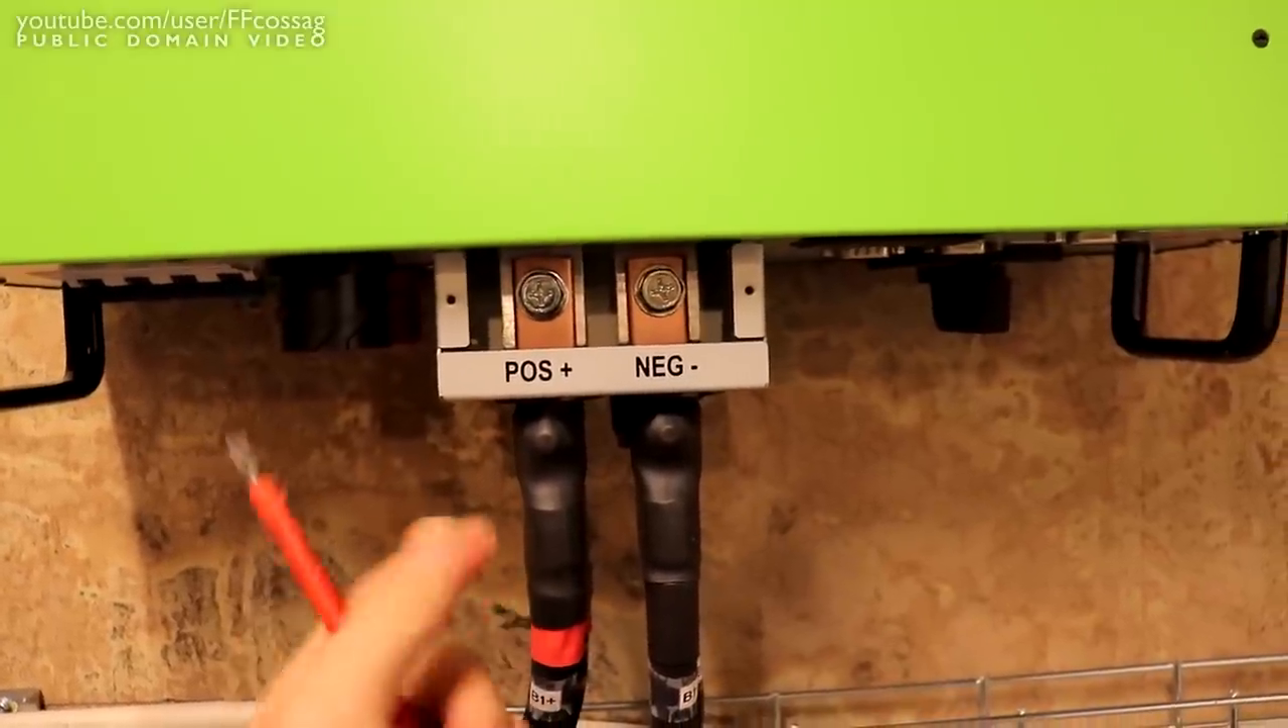I put a proper amount of shrink wrap on there. It's all labelled and nice and ready to go and this is going to work absolutely beautifully.